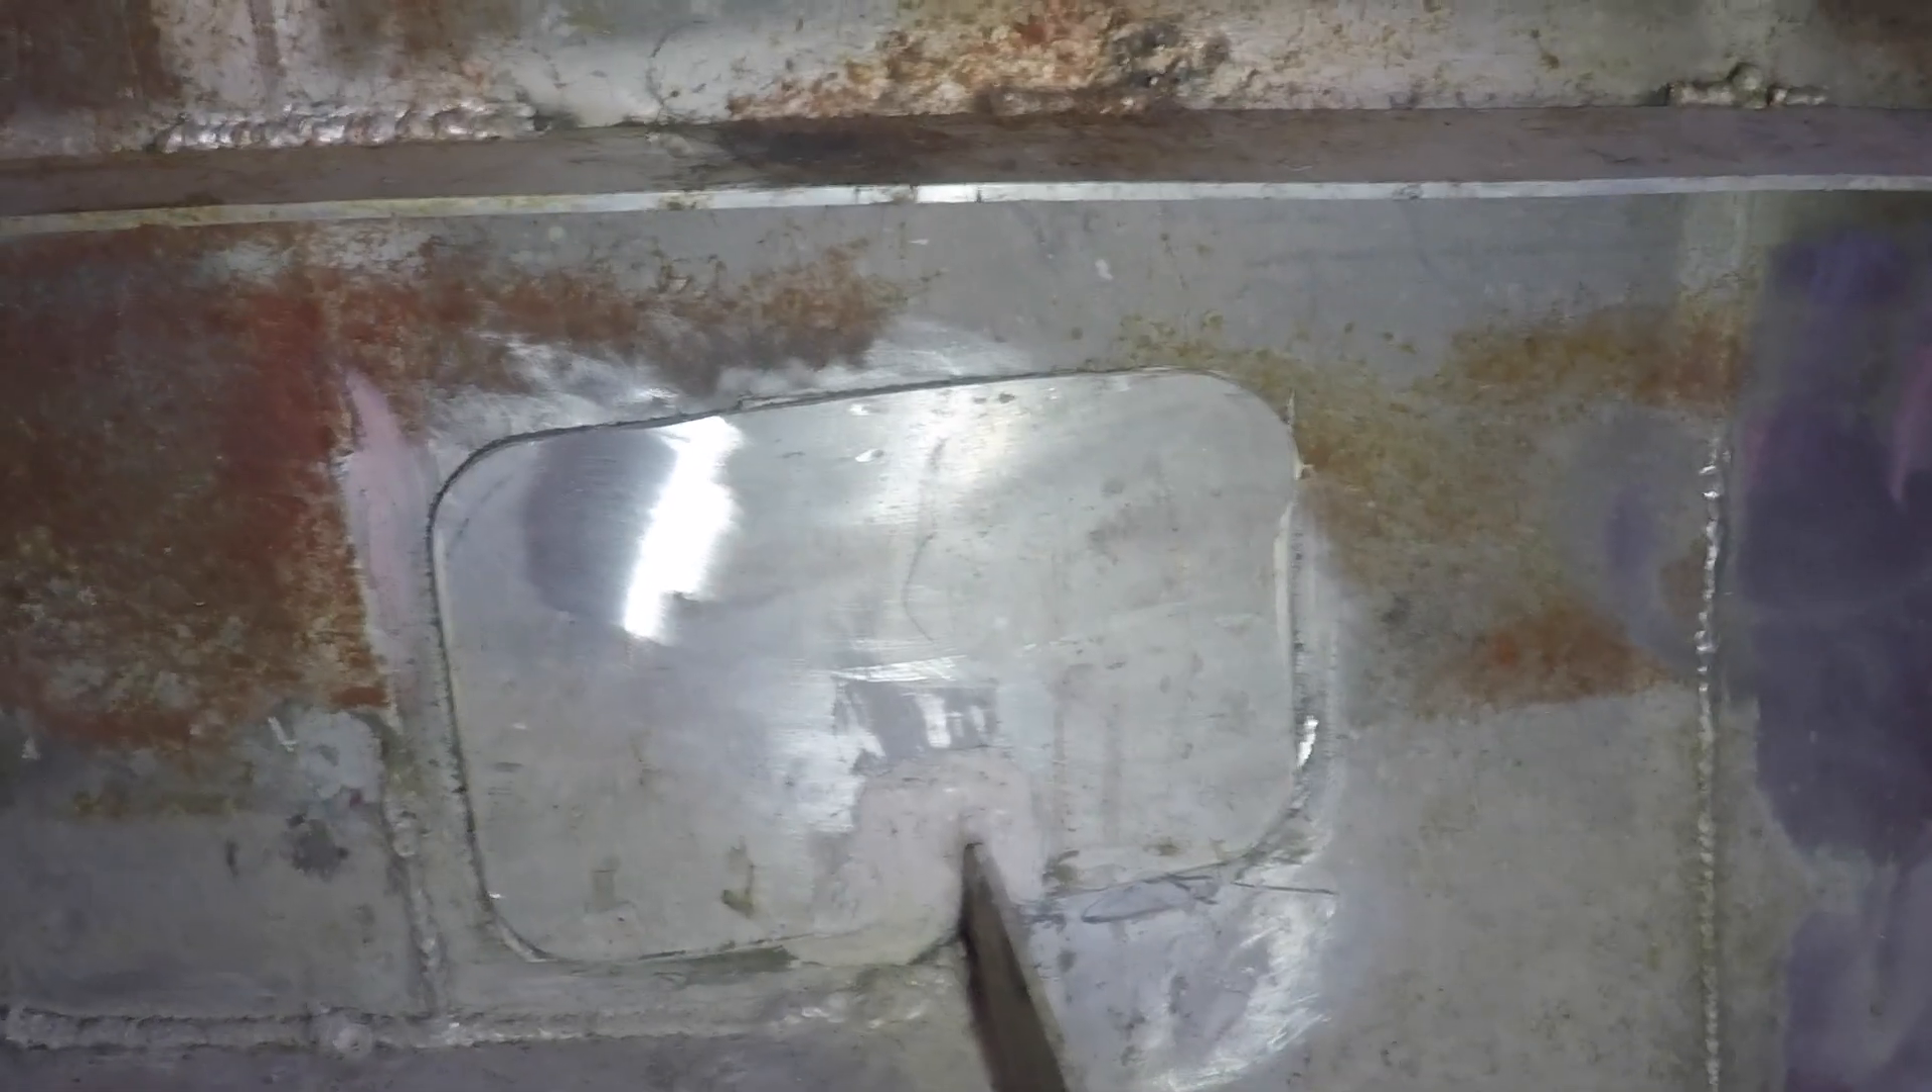Now, as an aside, on this side, you'll see this plate that I've put on. I put that on a year ago.